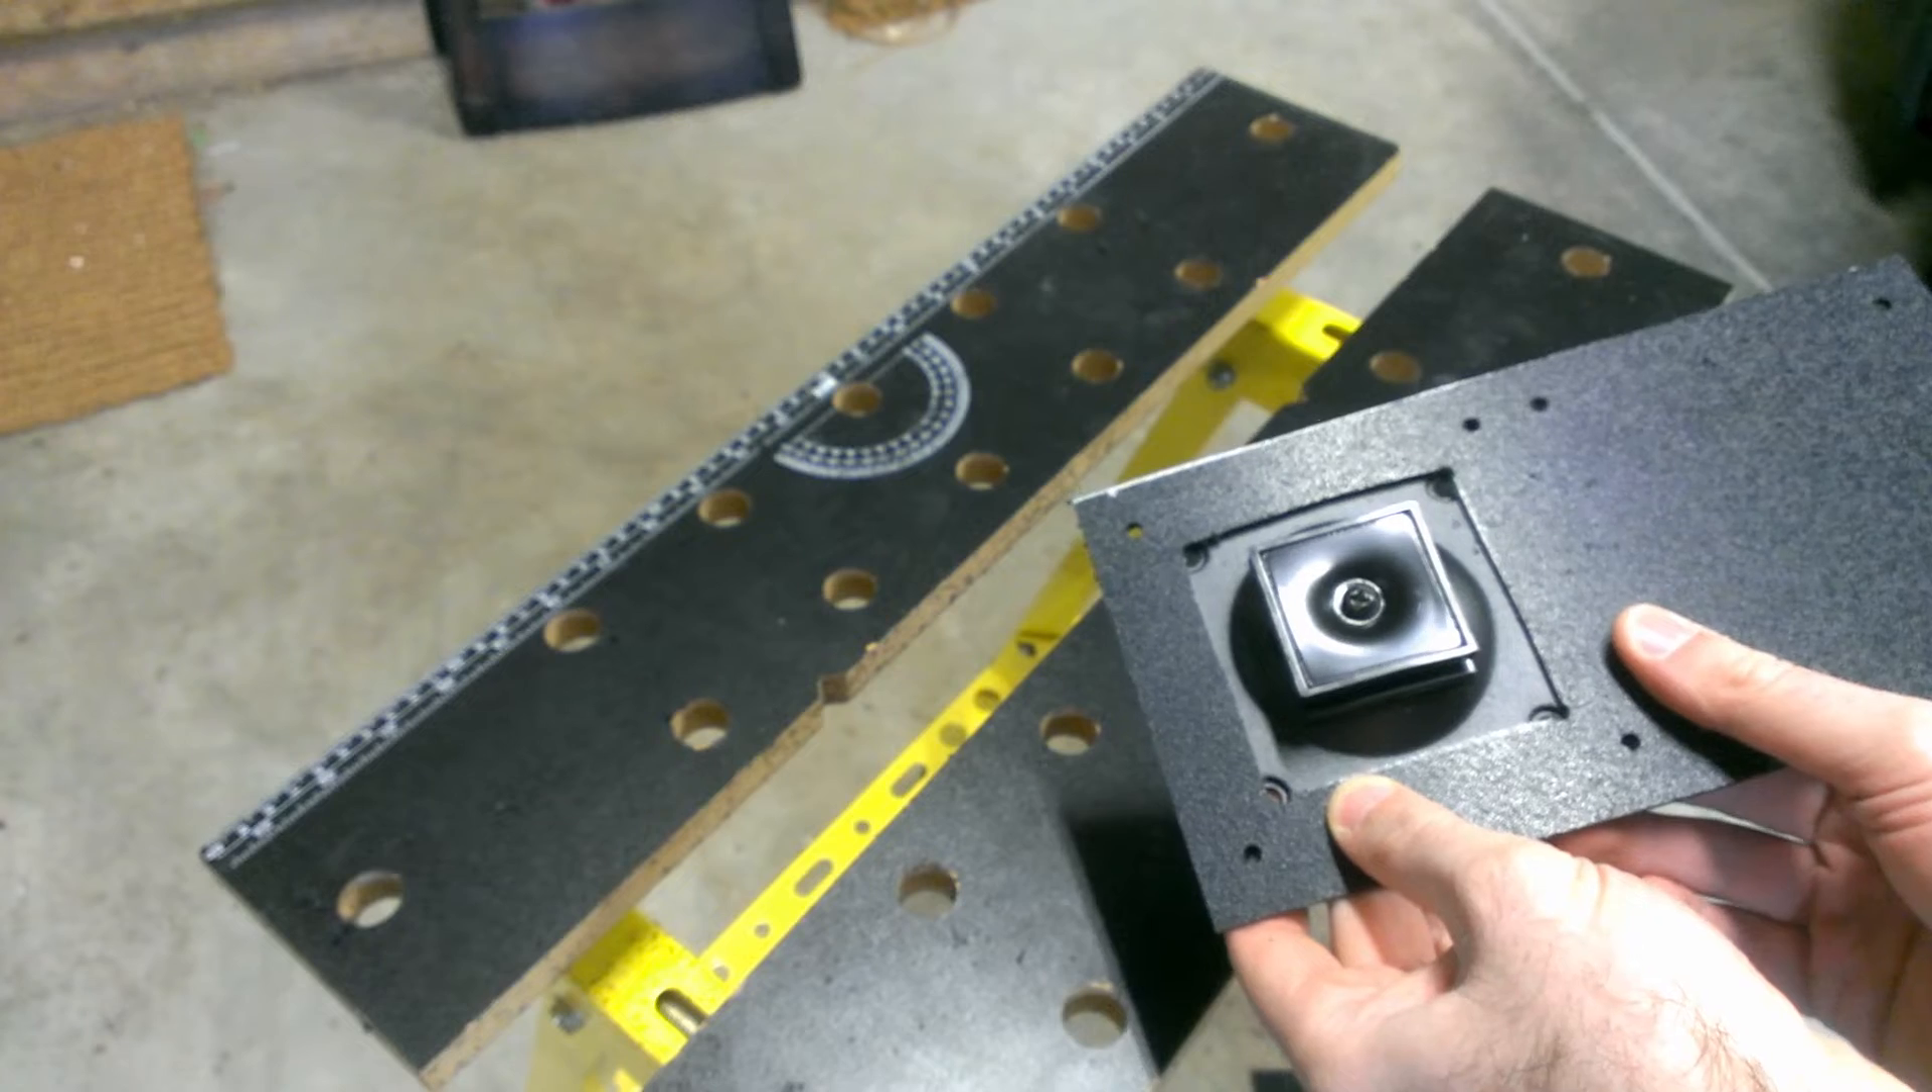Let's see if this square is big enough for the monitor mounting bracket. Oh, that's perfect.